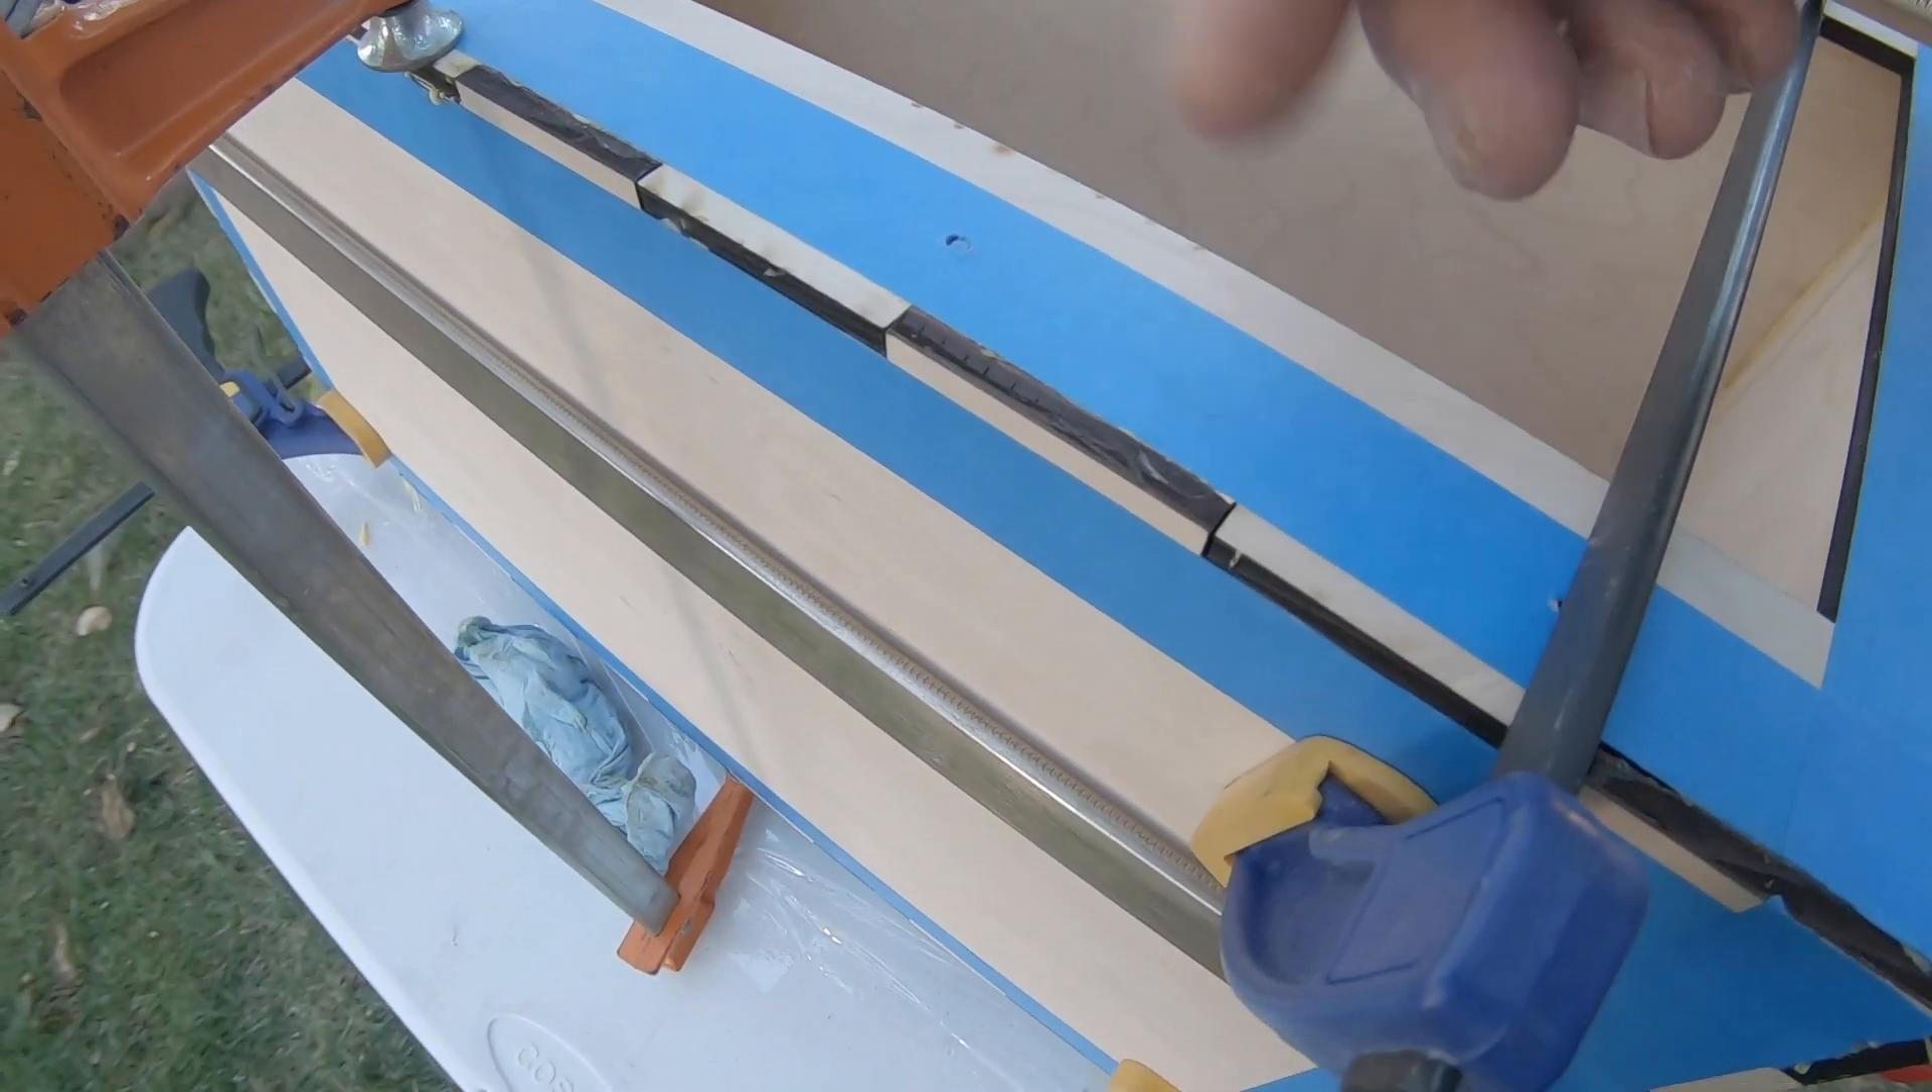Of course, I put glue on all the edges of all the finger joints. Got them pushed in there. Got them clamped.